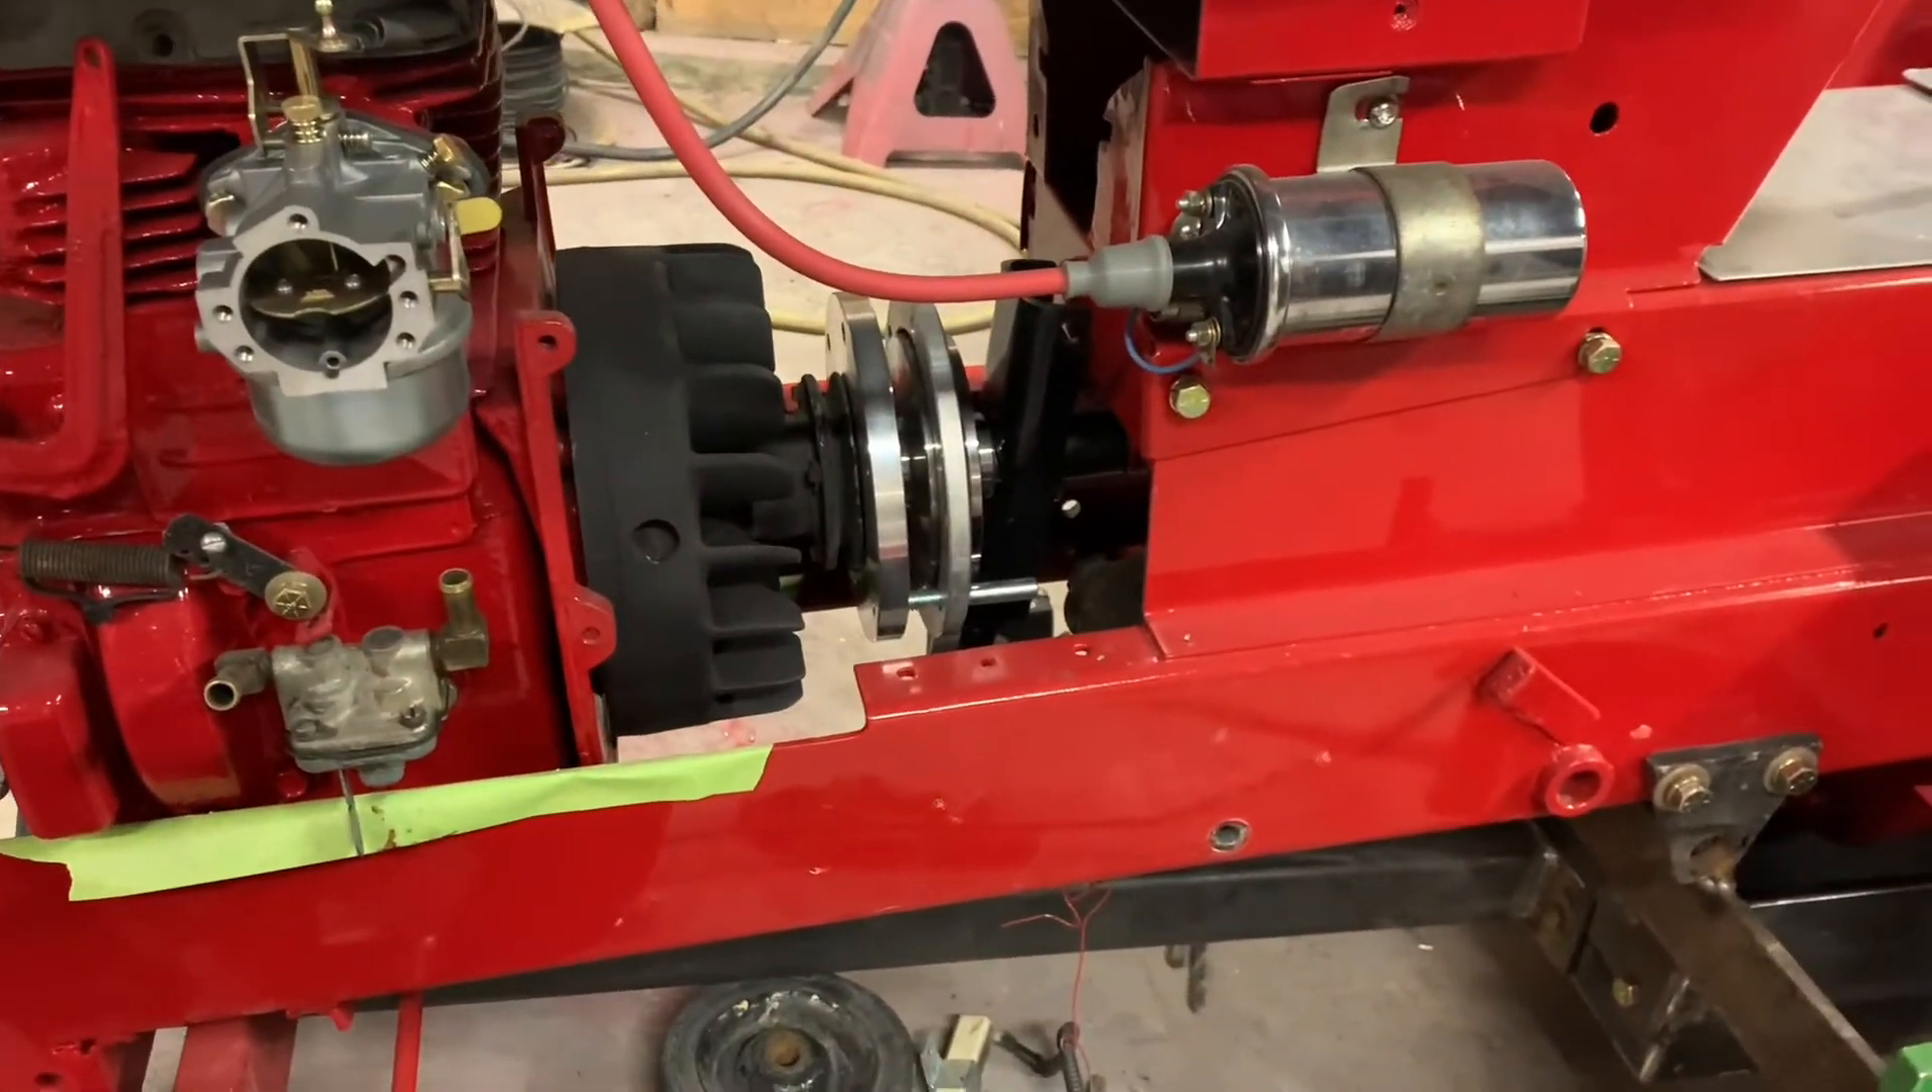And then you can also see, I'll touch on this now that I just noticed it, but I did get my coil mounted, but there's my clutch.